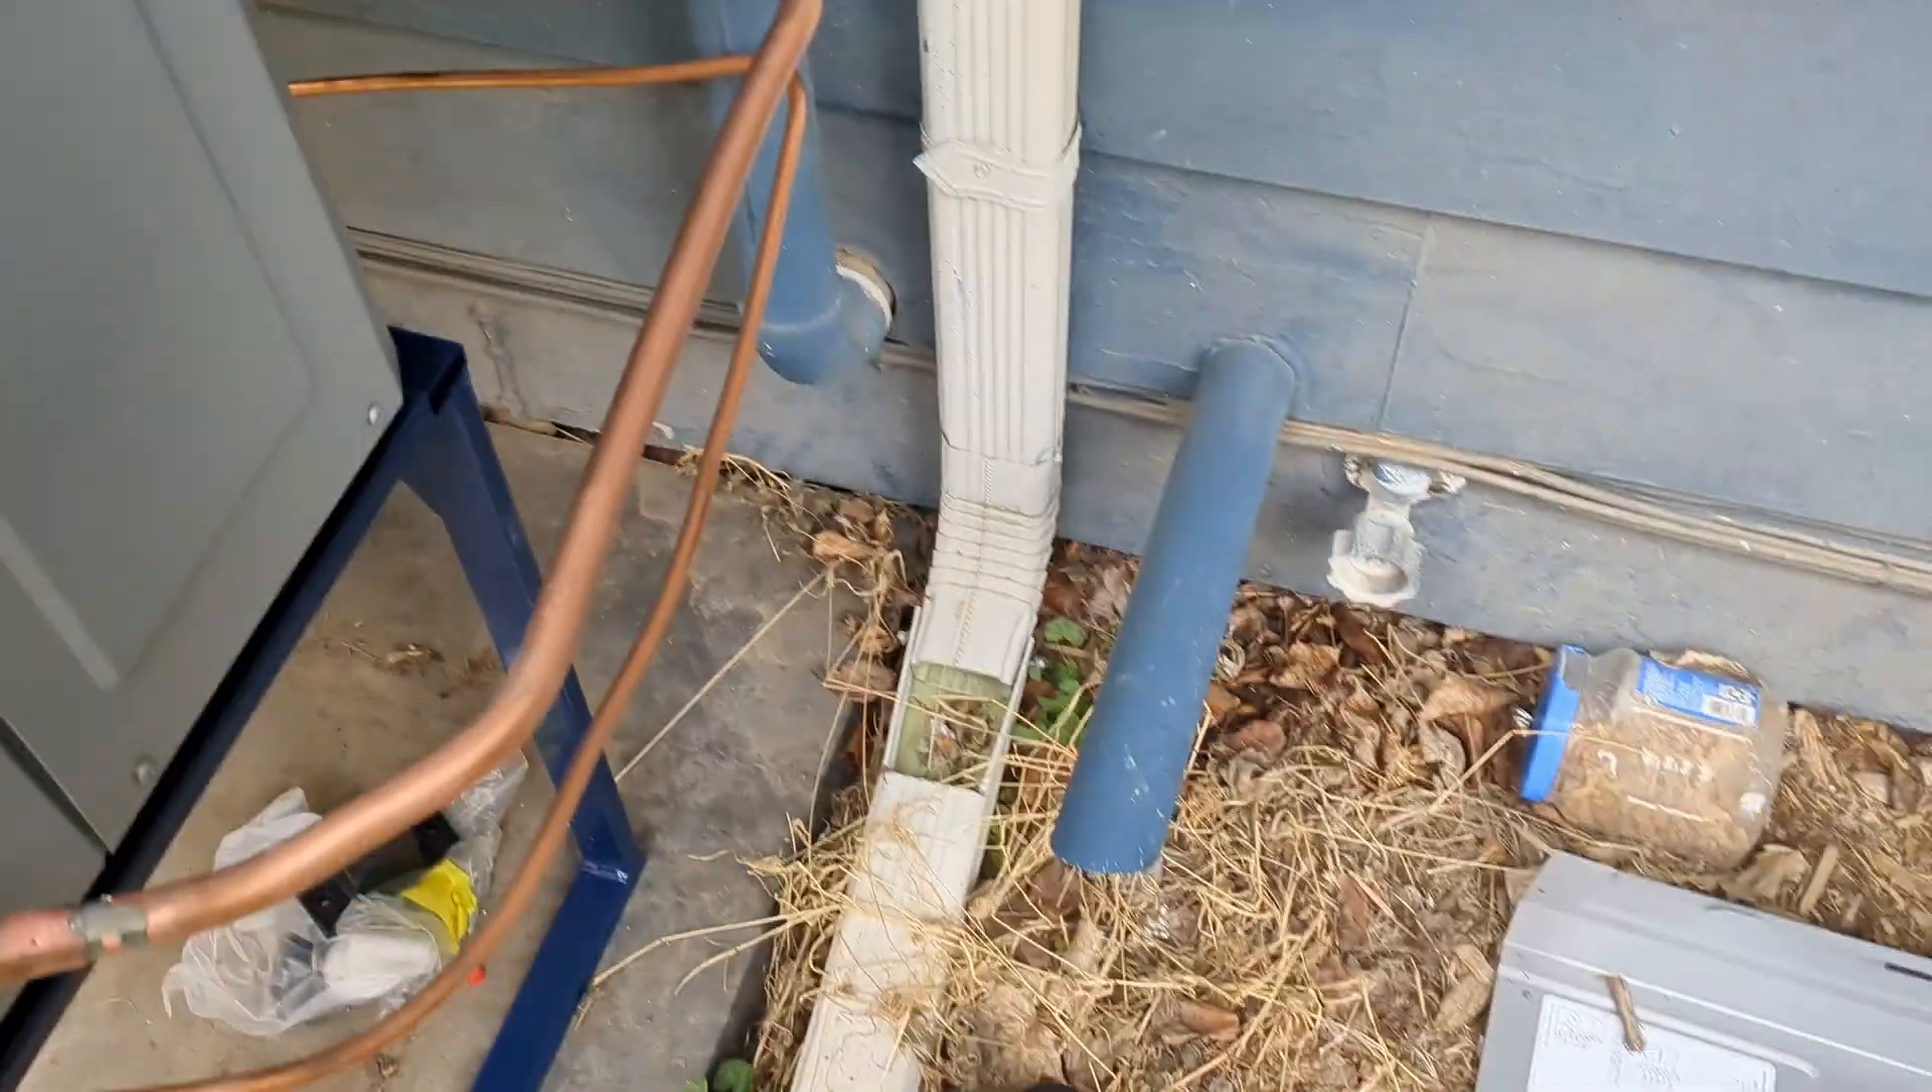I'll have to secure the lines and get them wrapped yet.